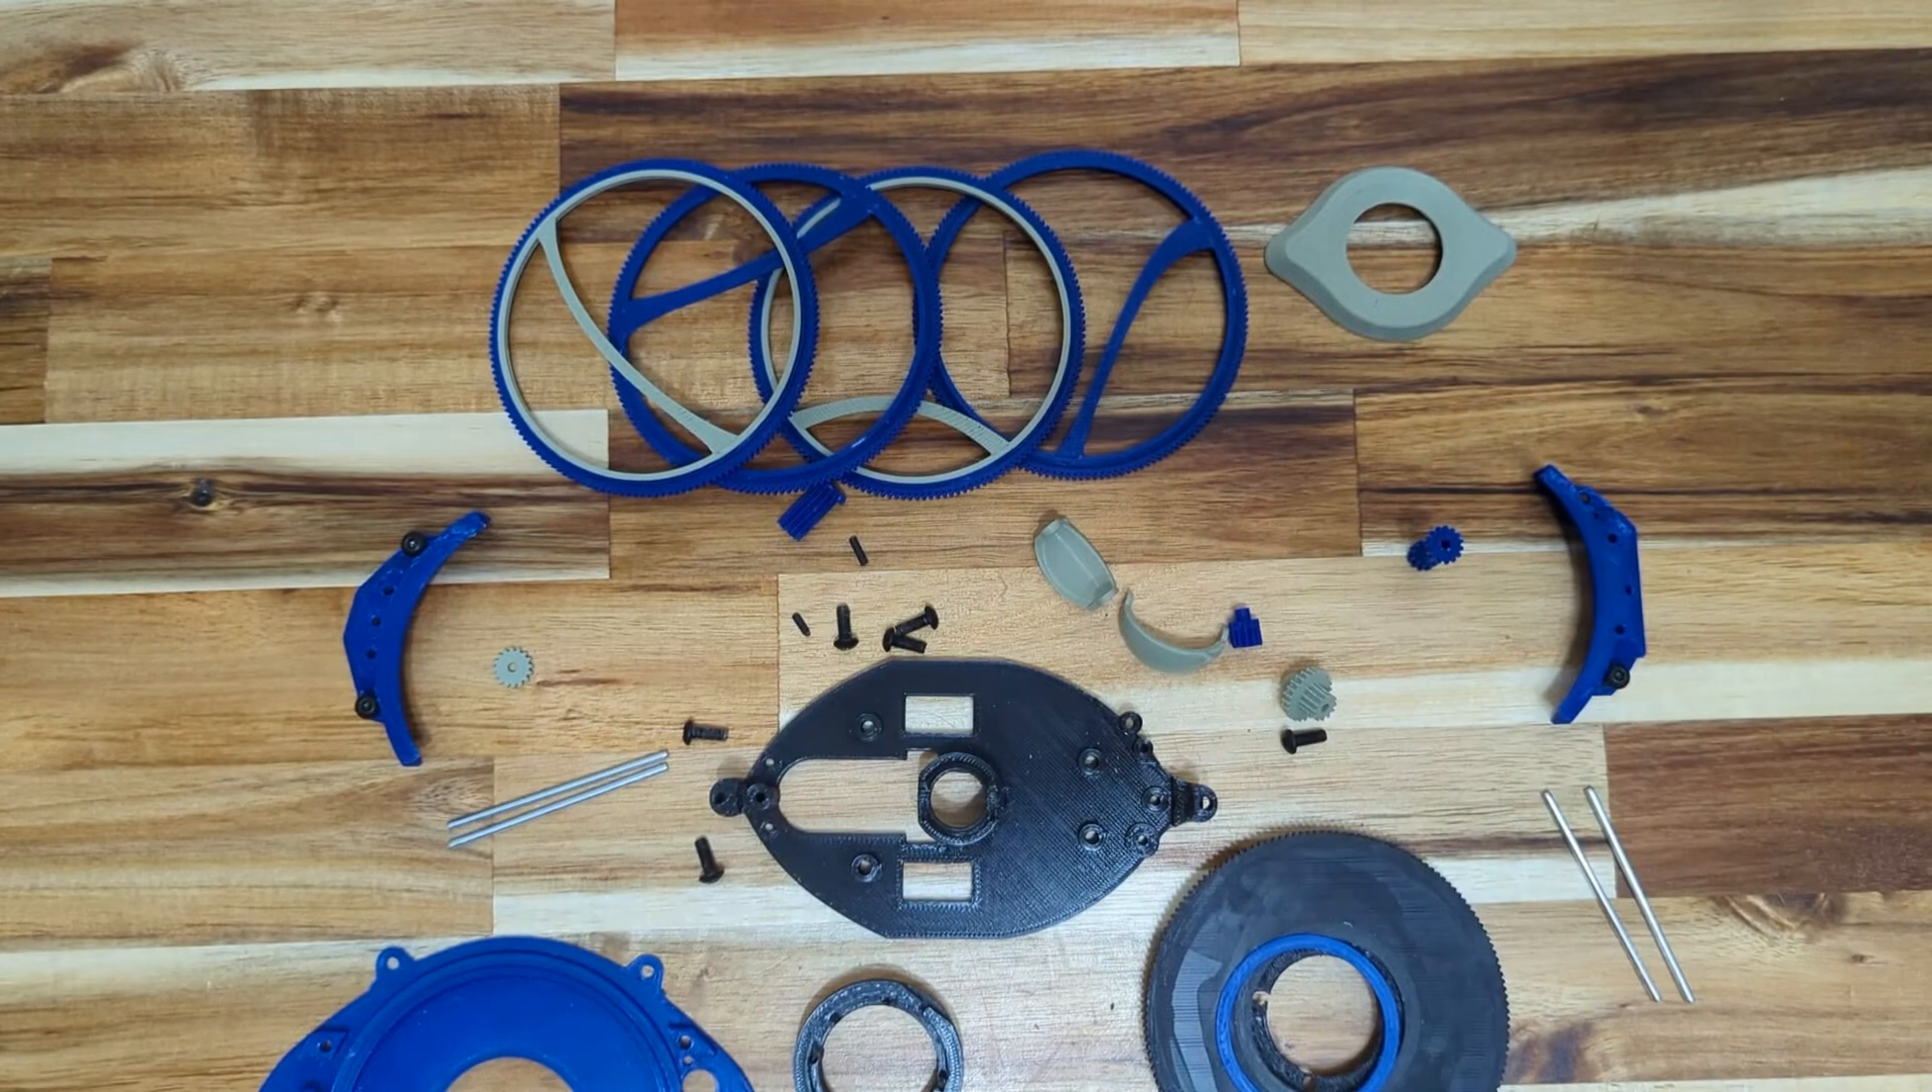So this is the assembly entirely disassembled.